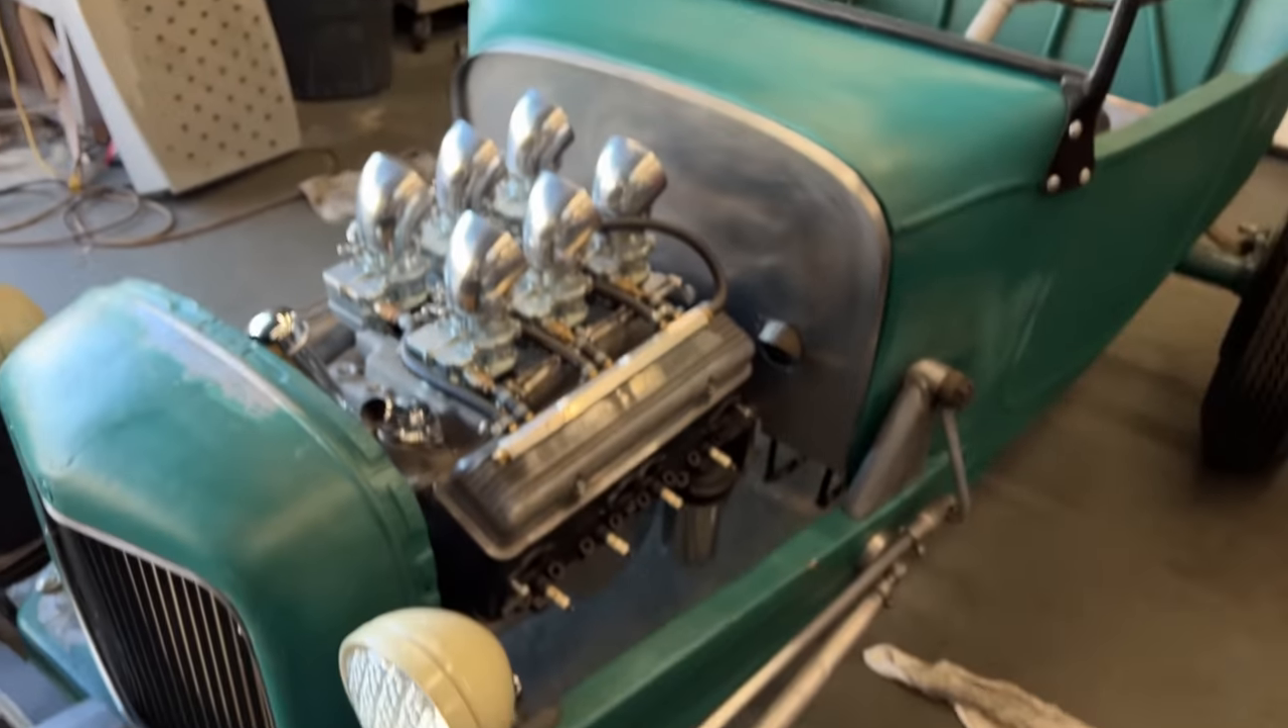Starting to put the engine back together put the firewall back in cleaned up all the rust off the bare metal.